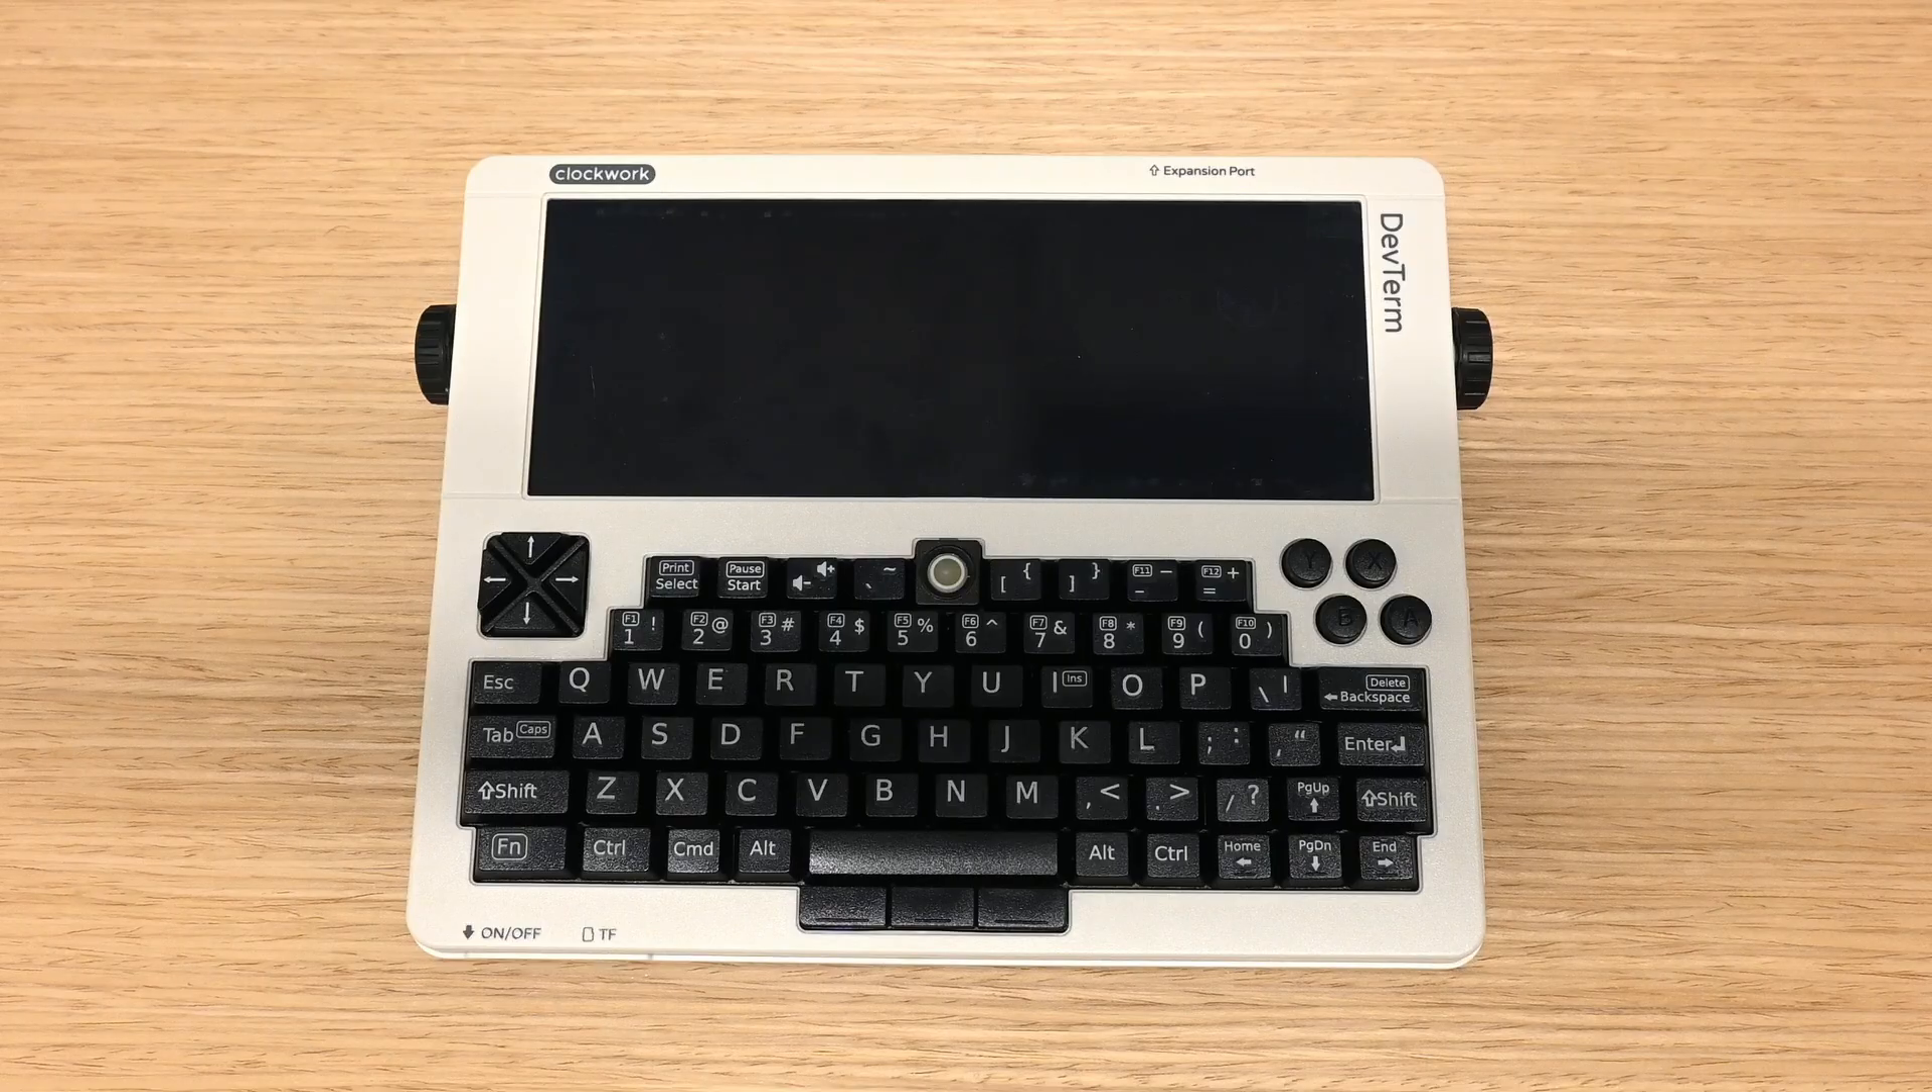Then we pop on the front of the case, and we secure it with these unique kind of plastic bolts, and it's done.